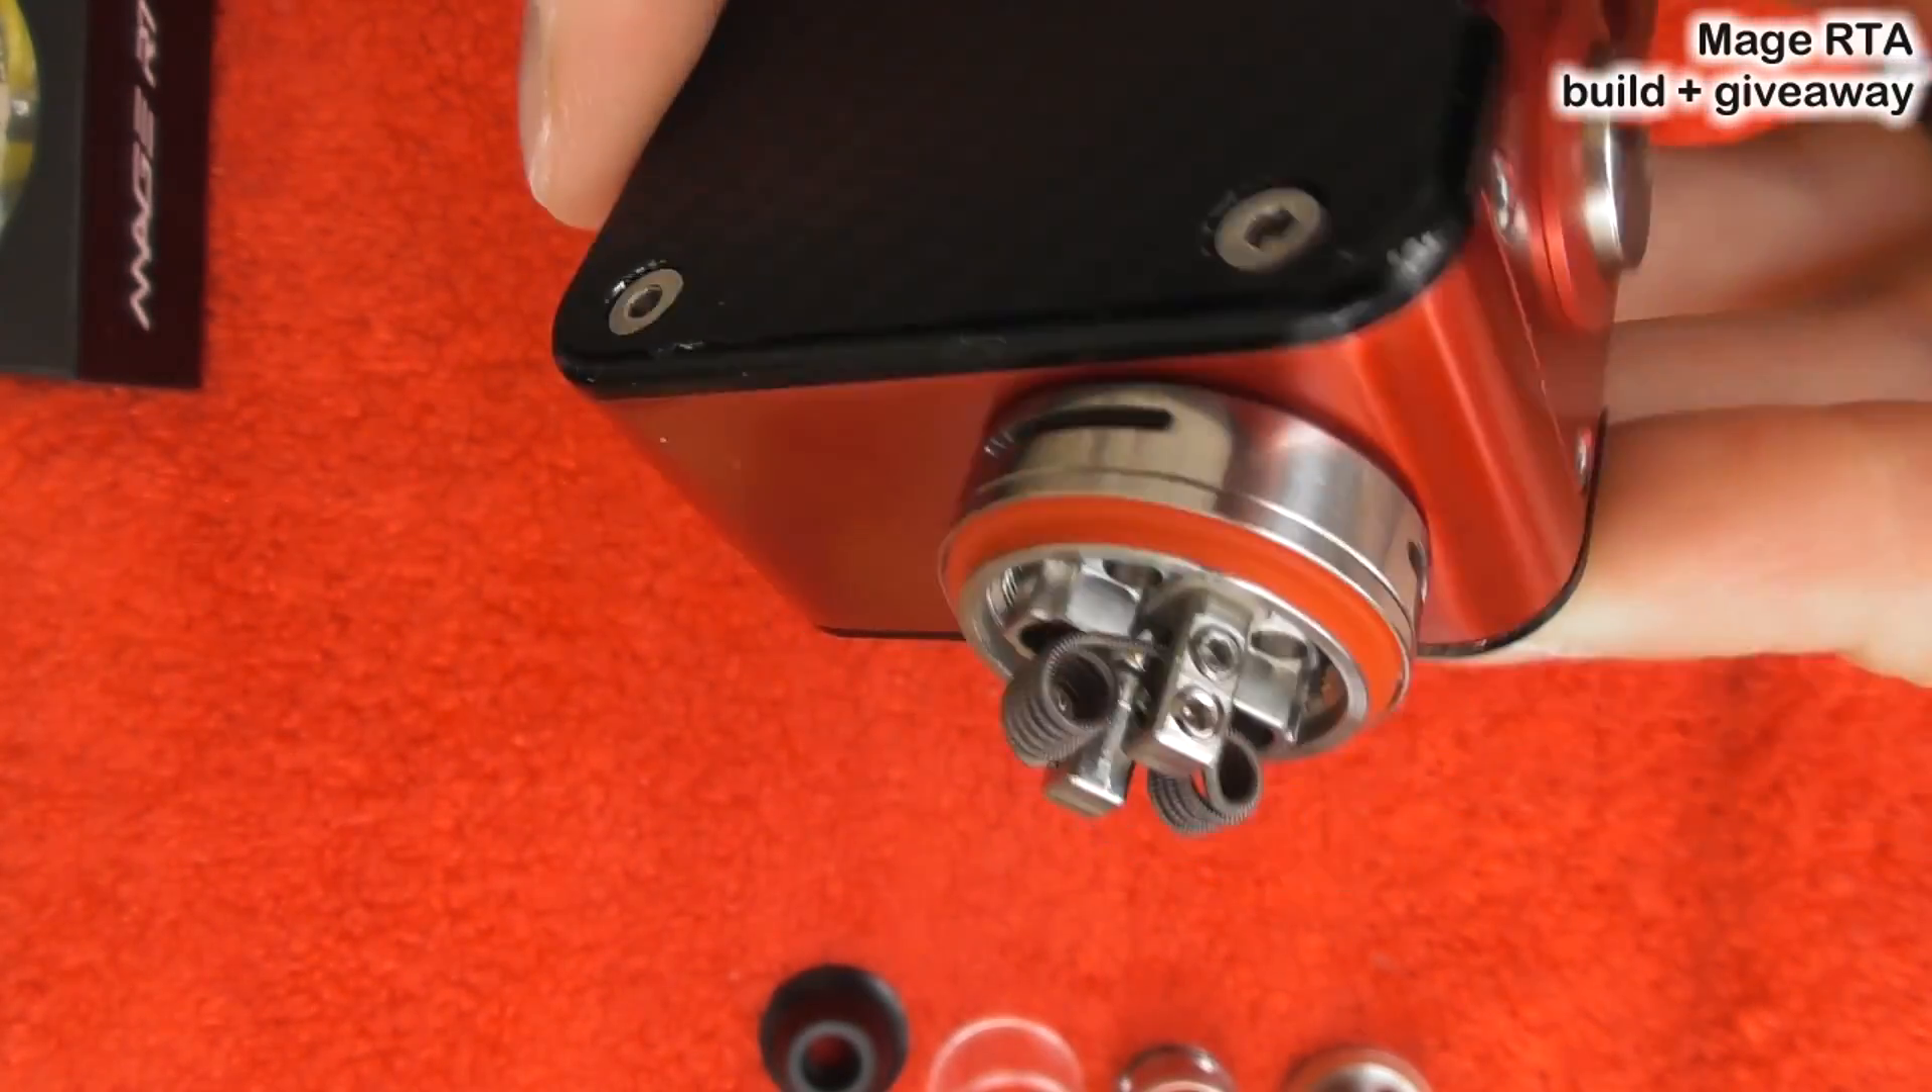So now we have the coils inserted into this deck. We've got our two, six wraps each side of this Ud claptons wire, around a three mil drill bit.